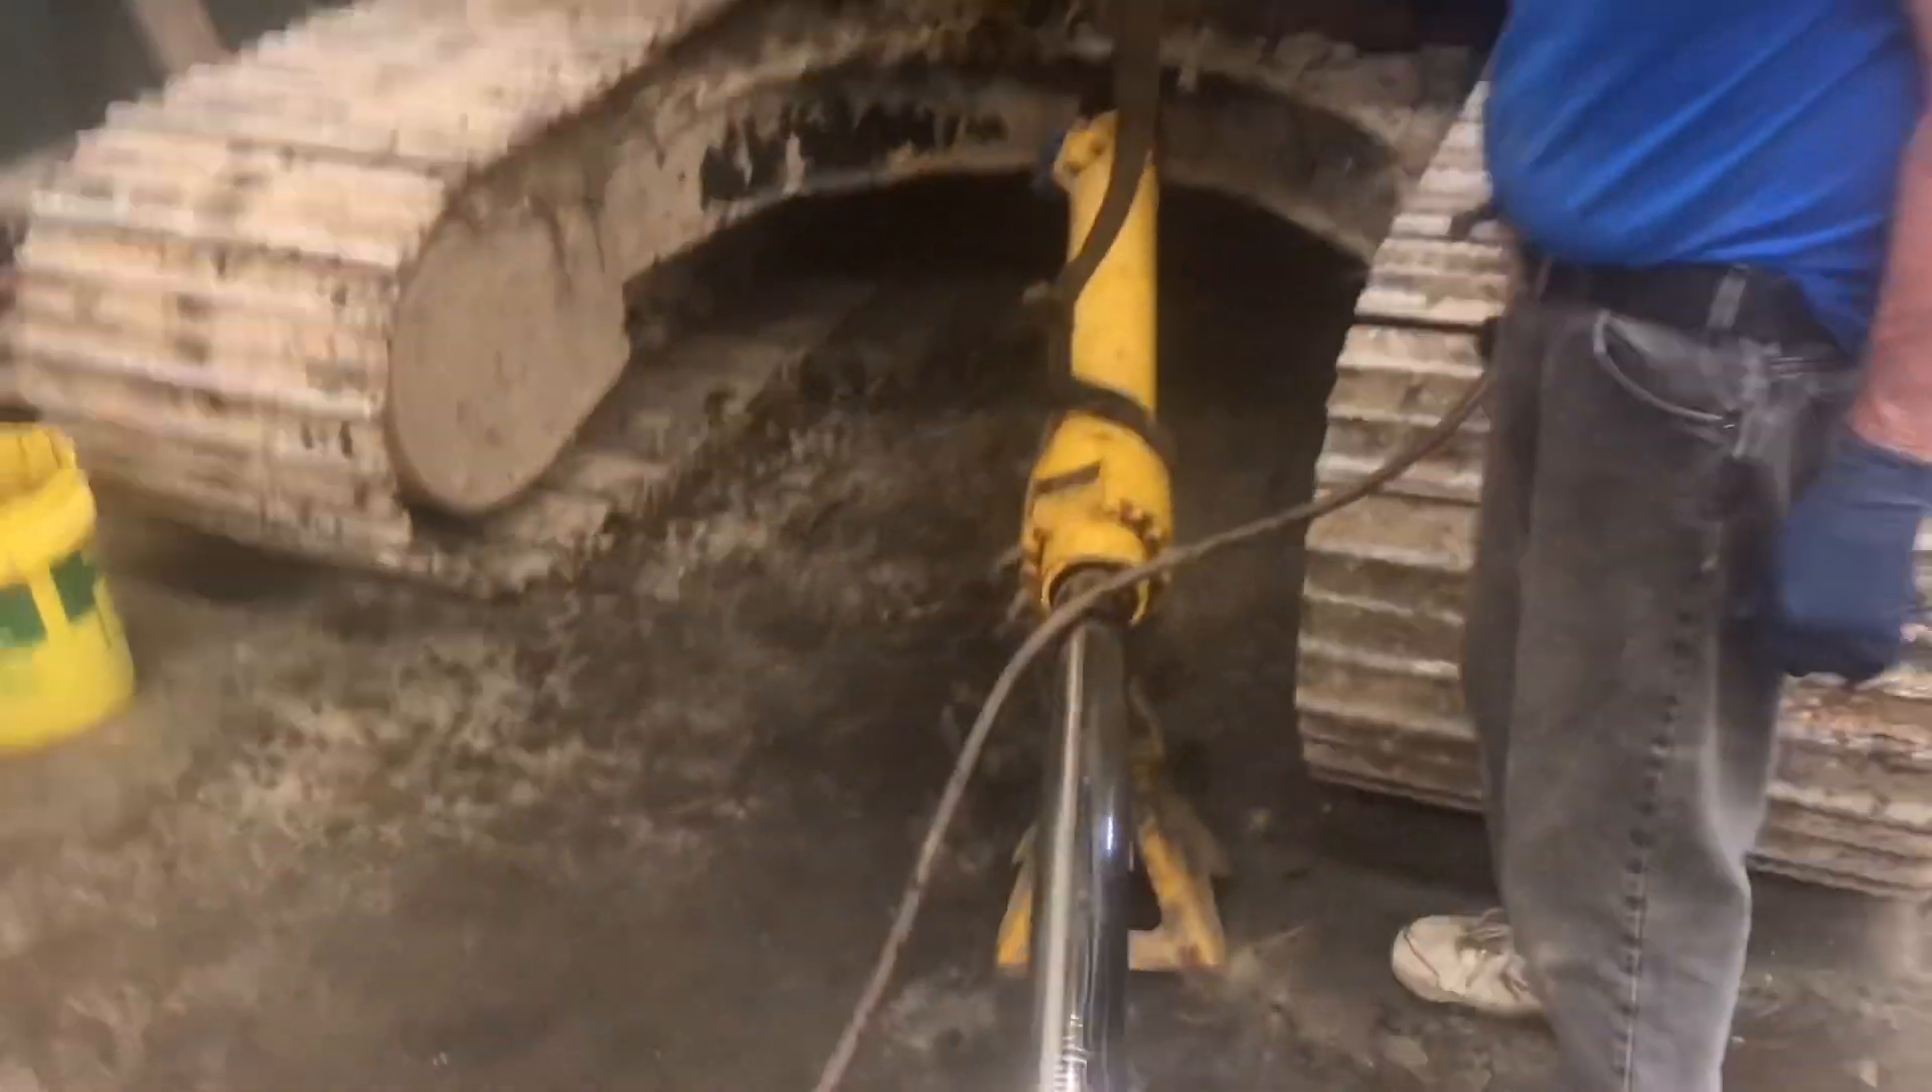We've got our cylinder in position.